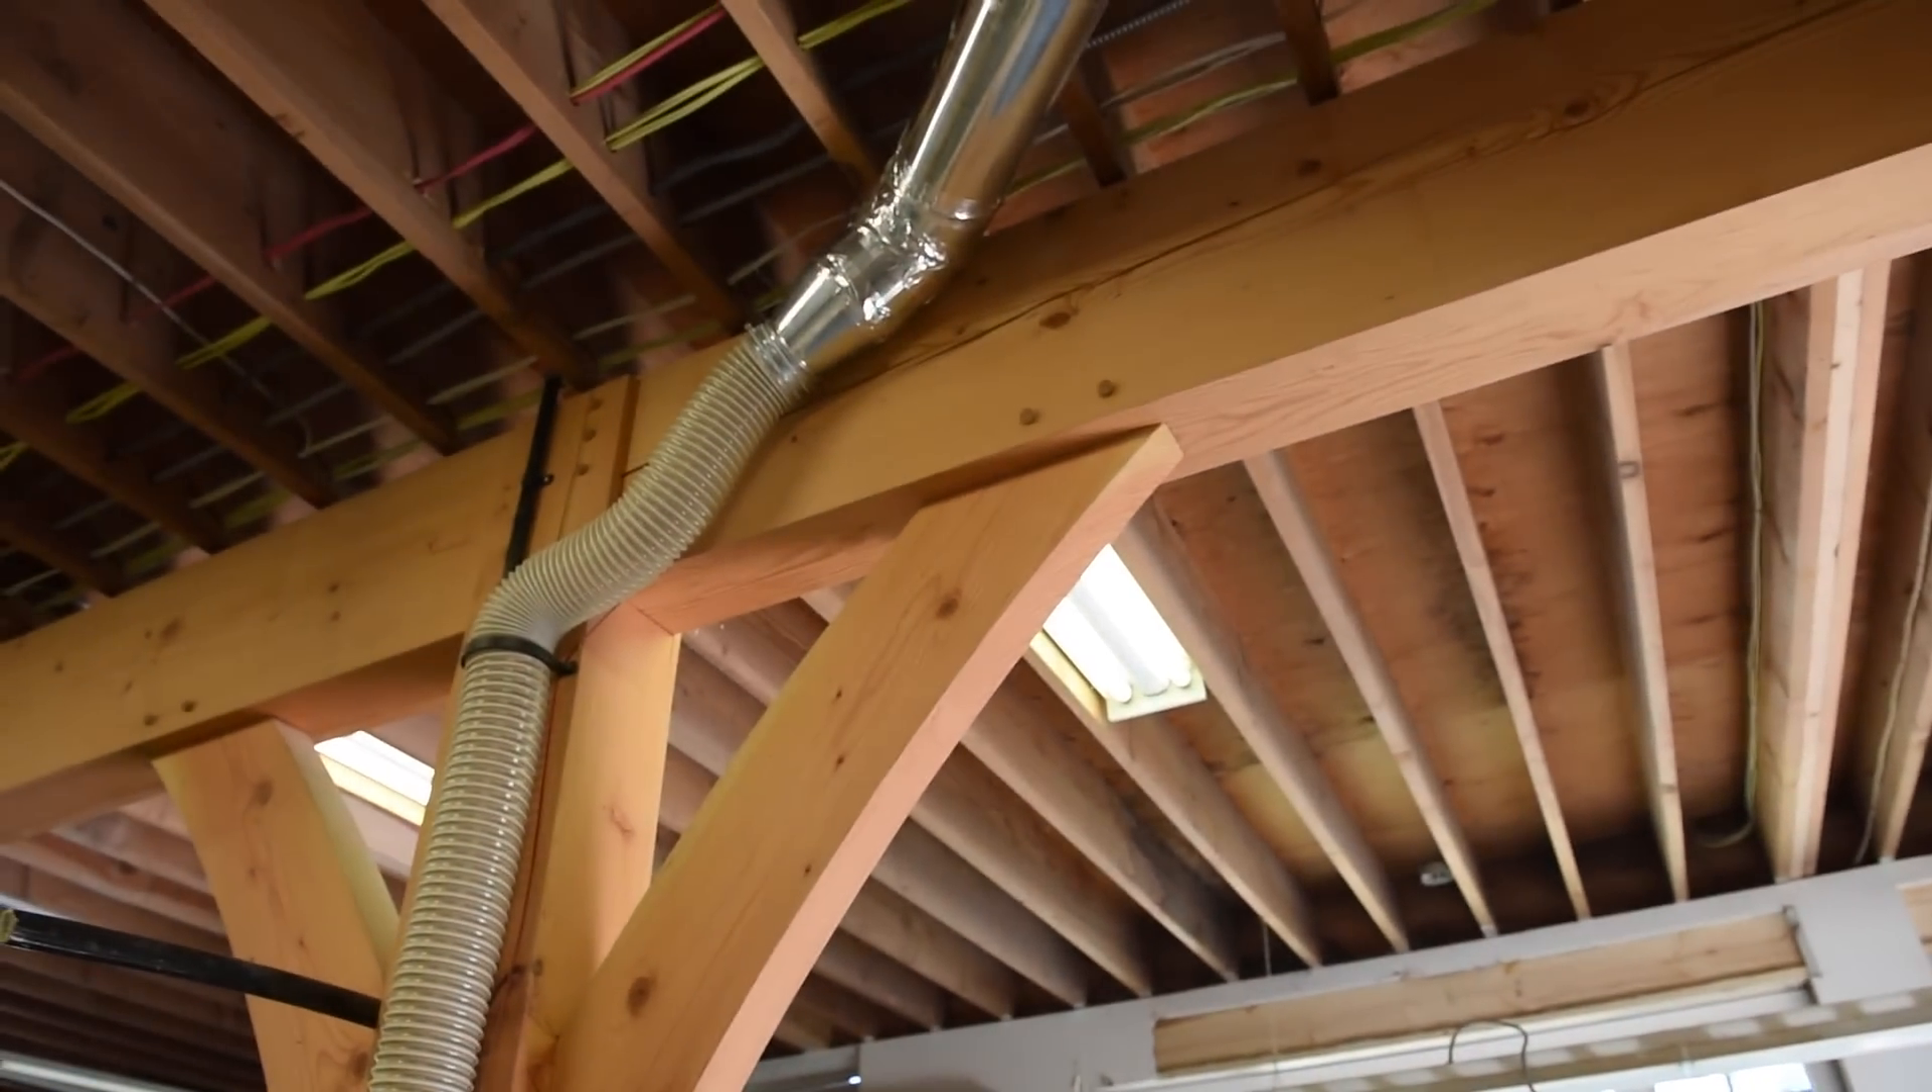You can see I transitioned a six inch pipe right there.